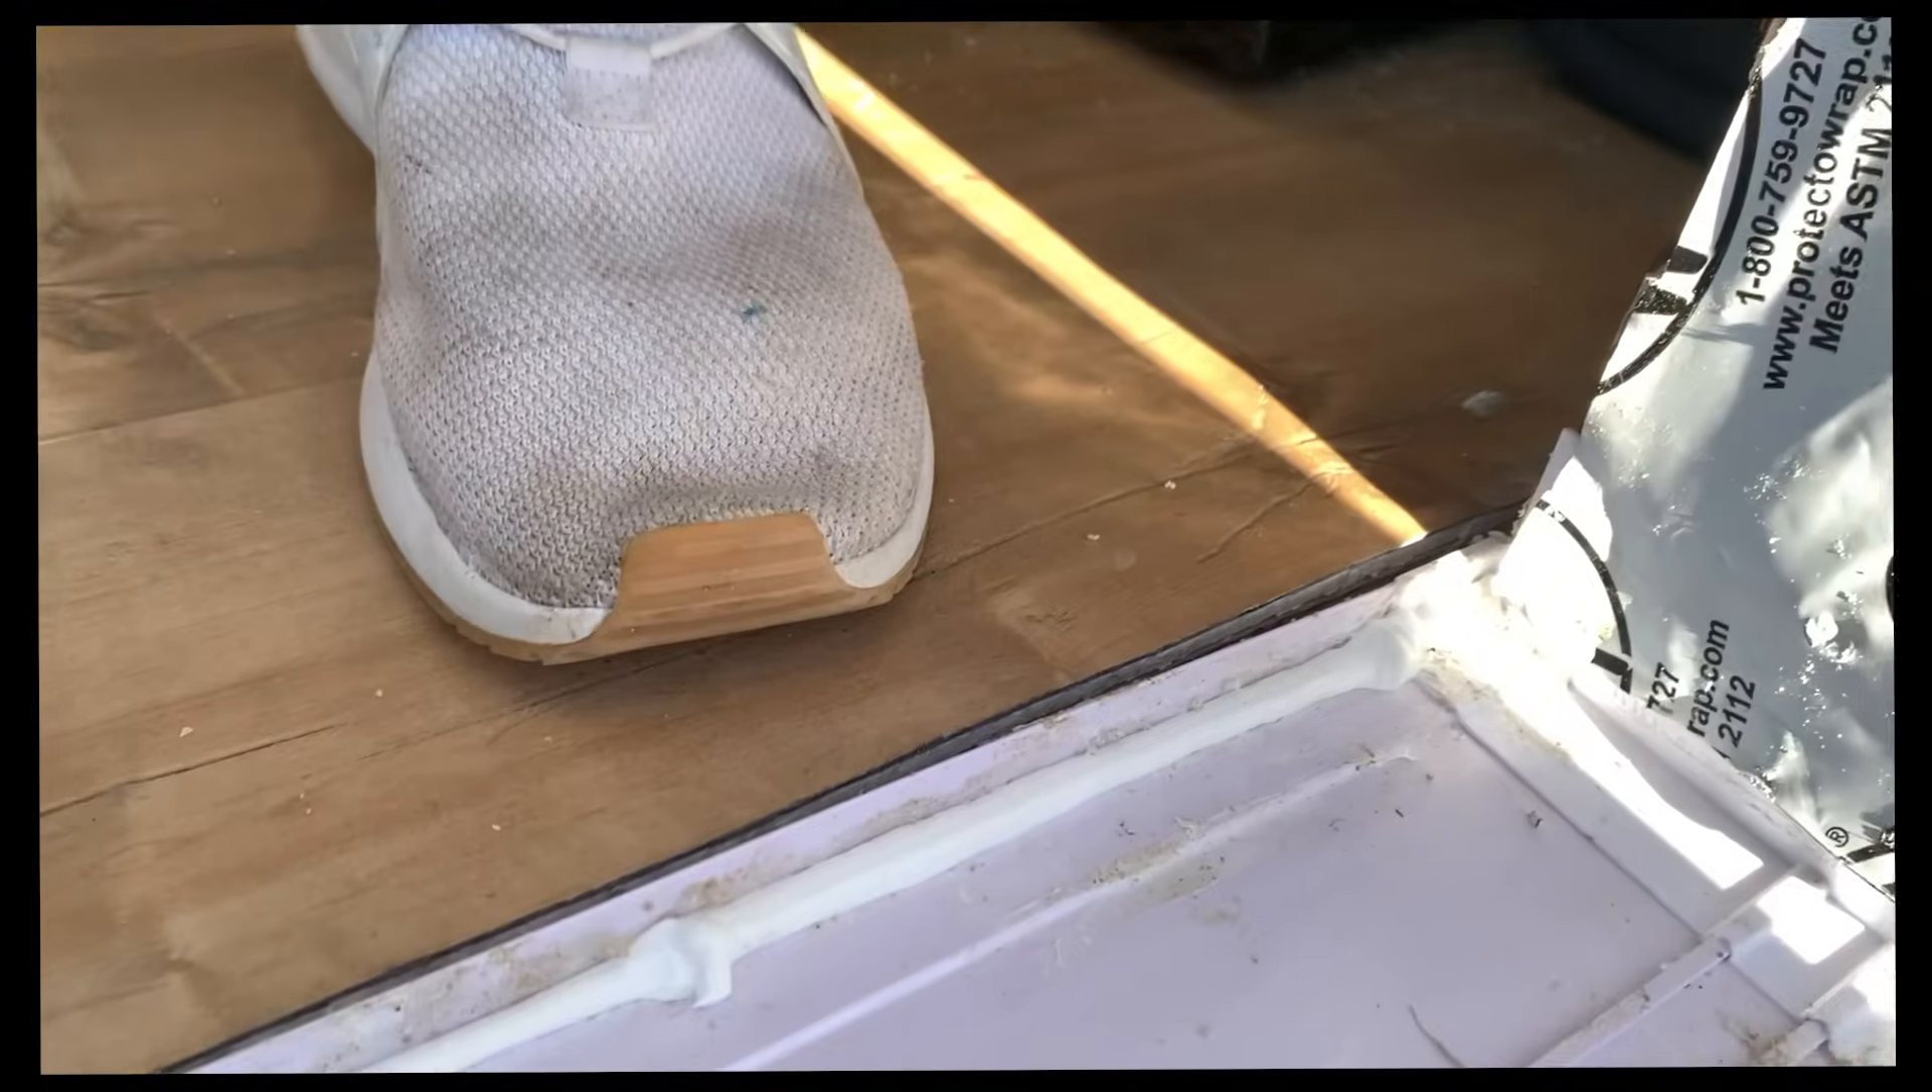I'm kind of embarrassed, but here's a look at the sill pan in place with that bead of caulk towards the back end.